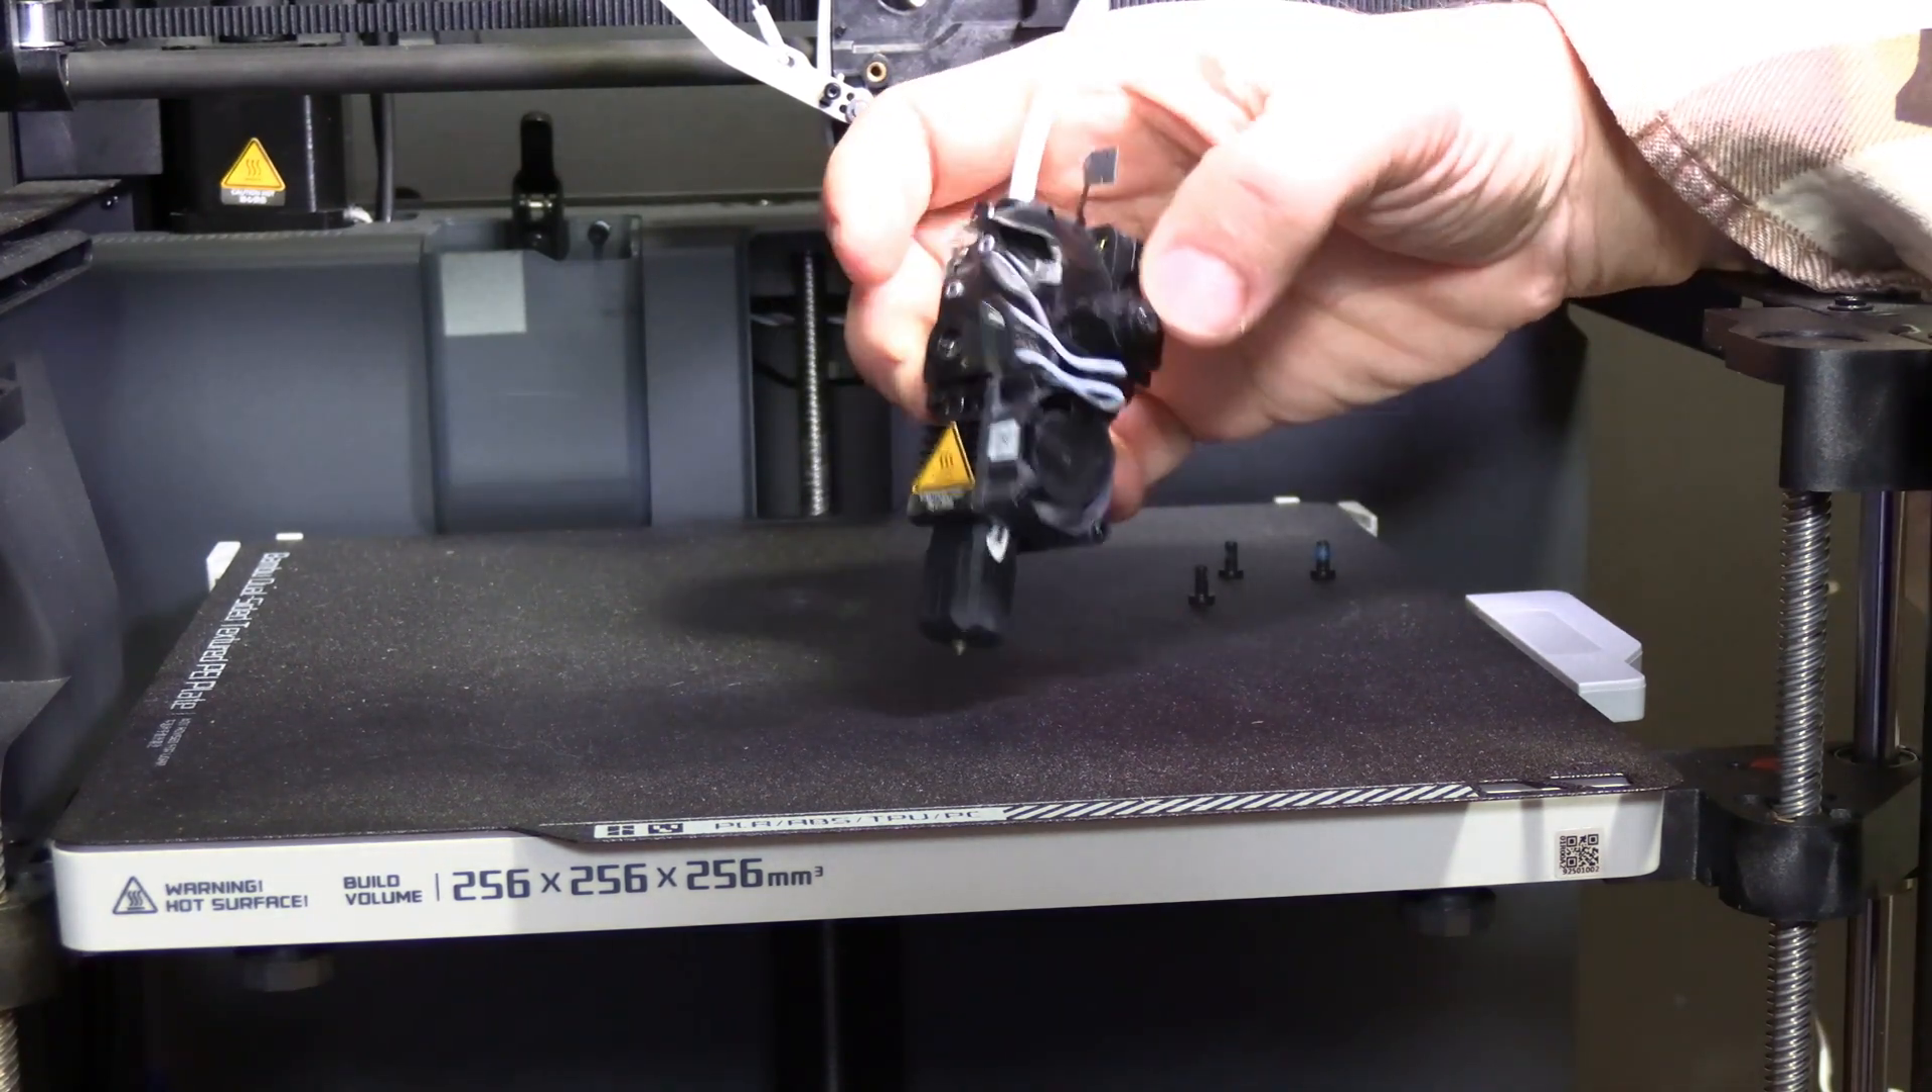And there you have it the extruder and the hot end have been removed.